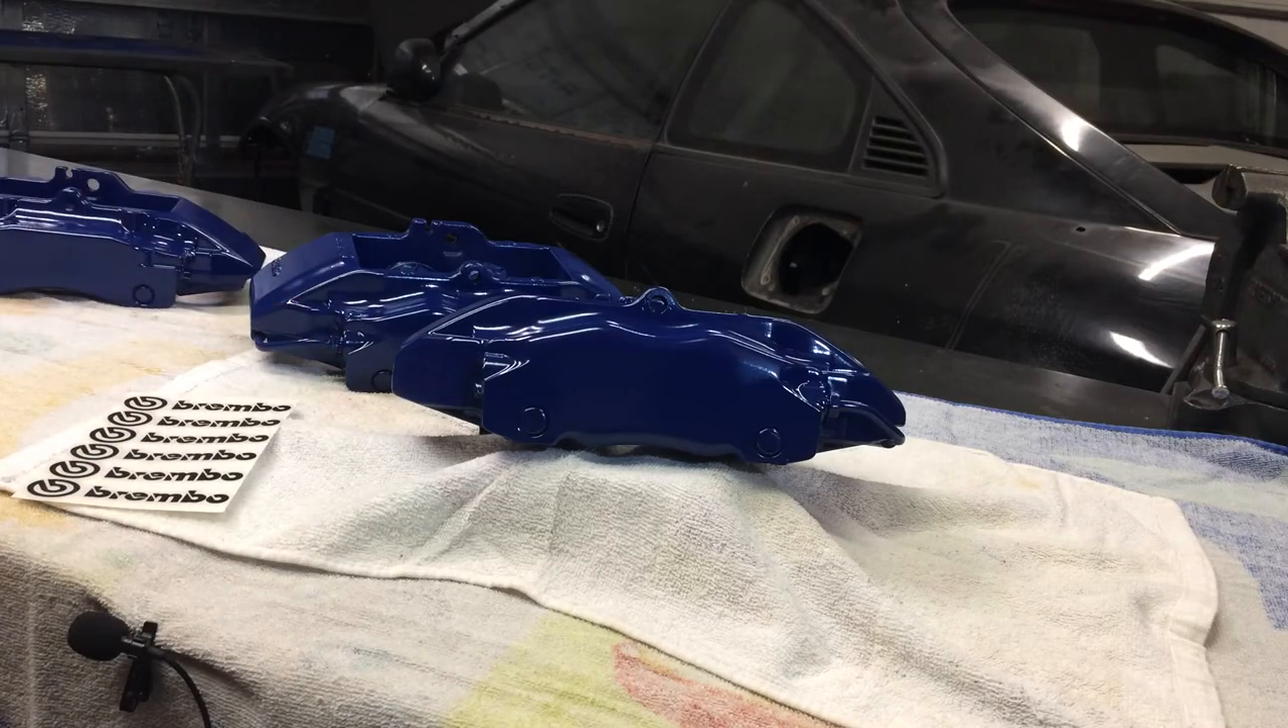The only thing left to do is add the Brembo stickers to the actual caliper.